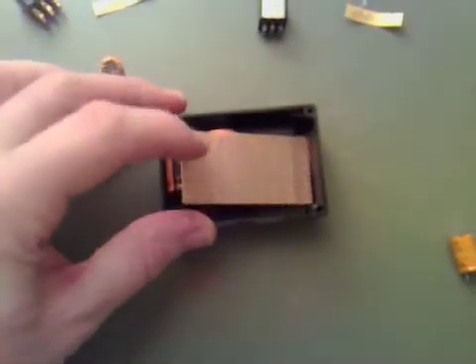Right I've trimmed some Vero board now so it fits nicely inside the case.